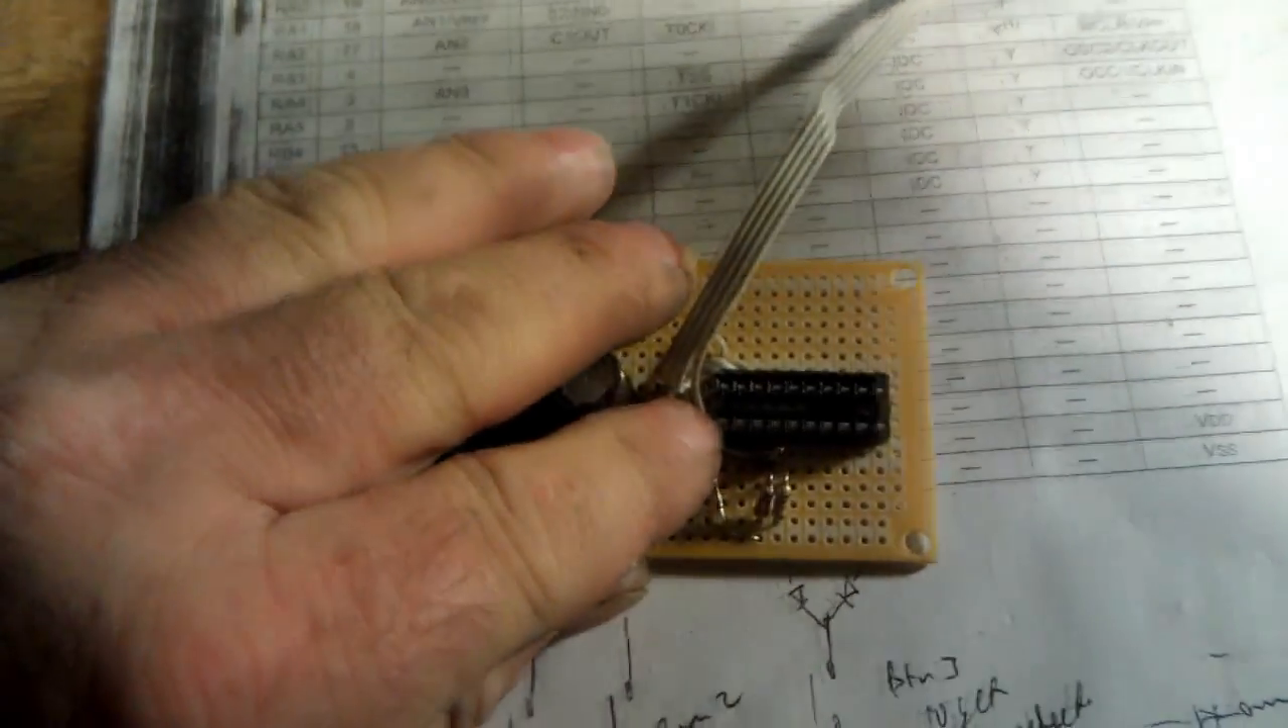Got my socket on the board.